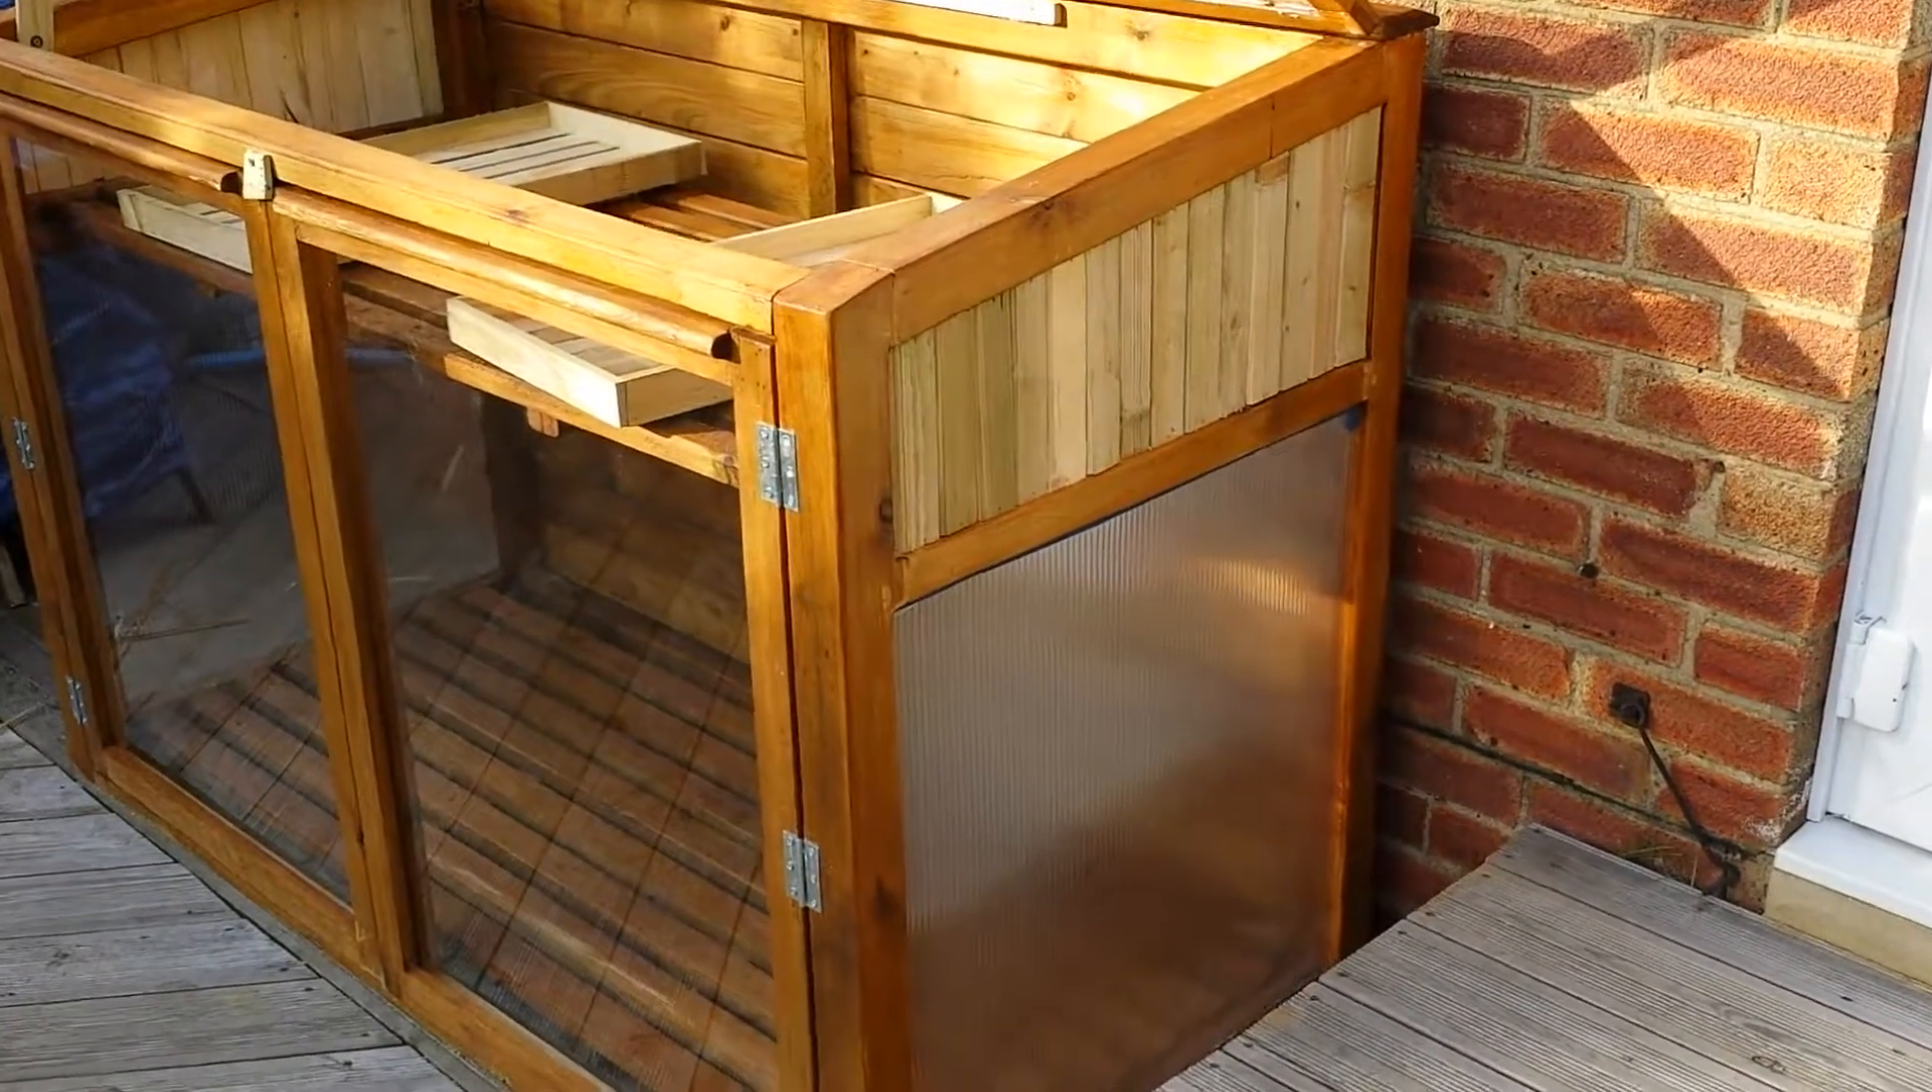Well this is the twin wall I've now installed so the sides are now got insulation as well.